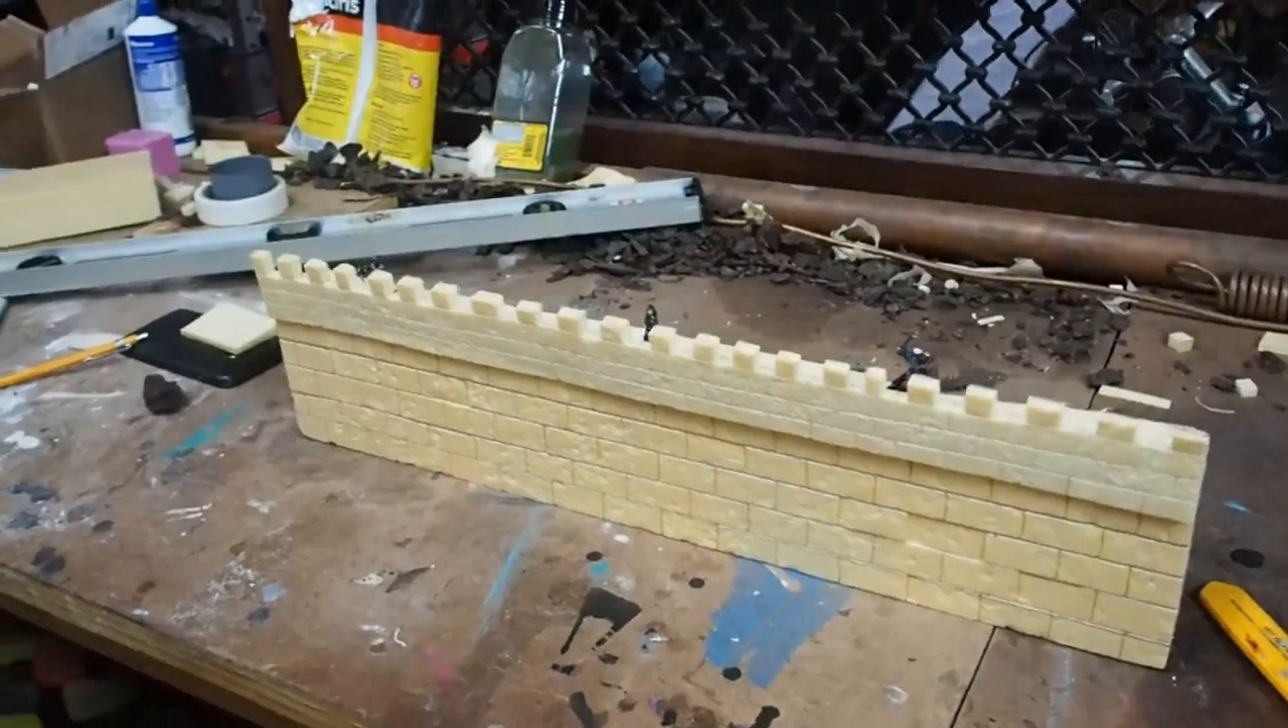And there we go assembly on the first section of castle wall is completed.